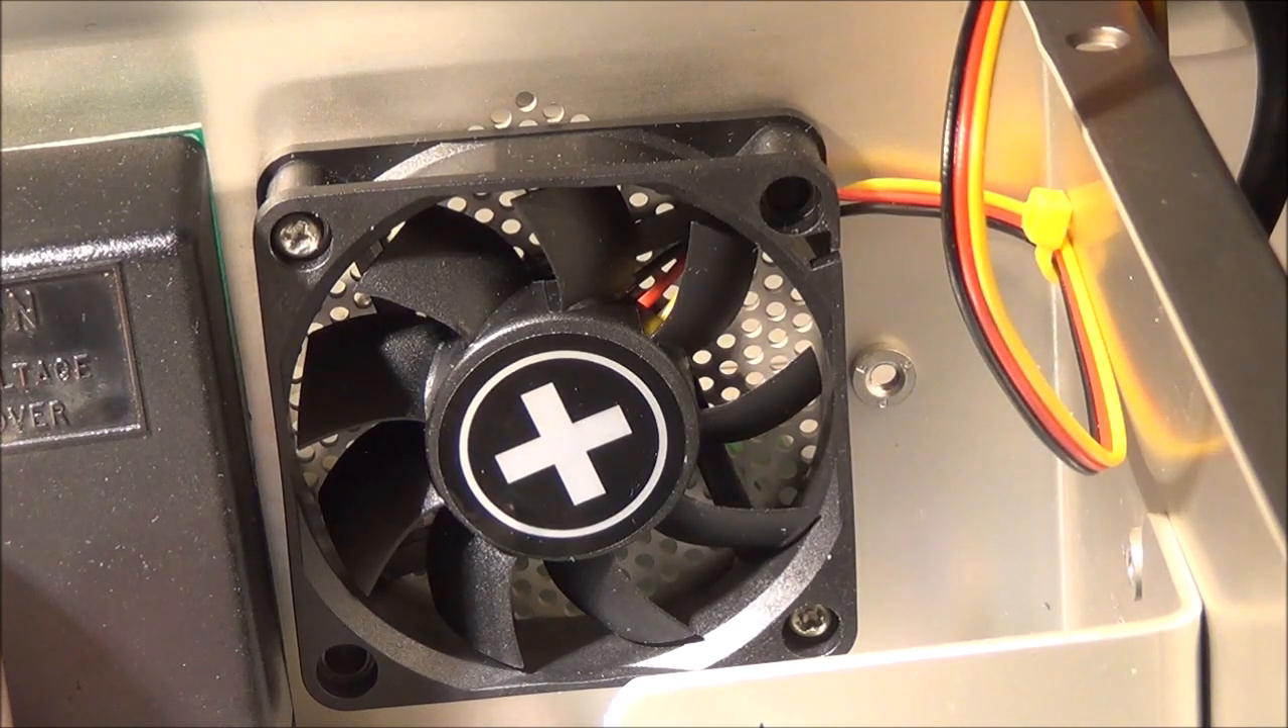I have the fan in place now that took two little screws with bolts.